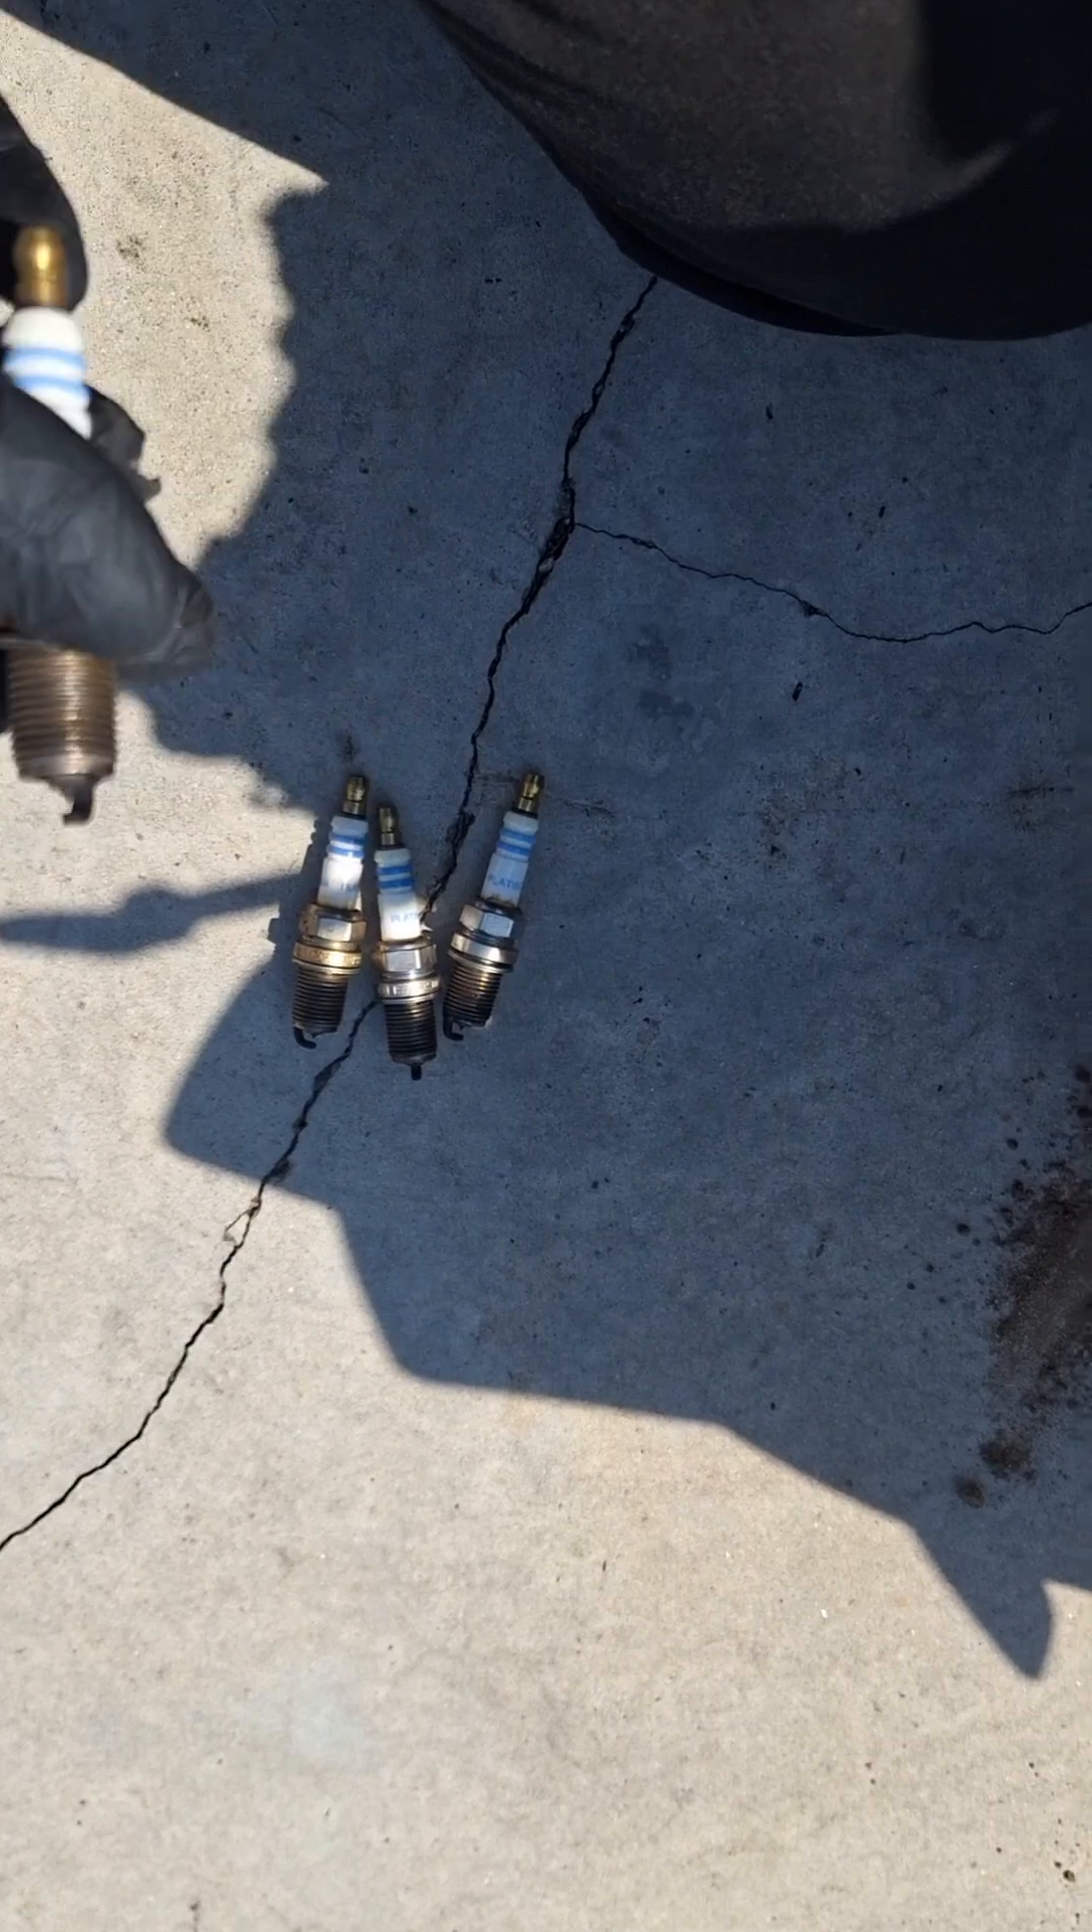So here I have all four spark plugs removed and this is a Bosch spark plug.